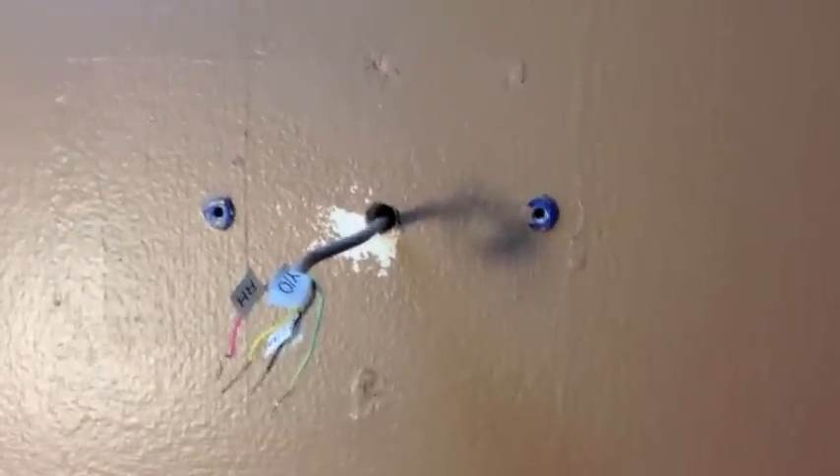Okay, so I've removed my old thermostat.